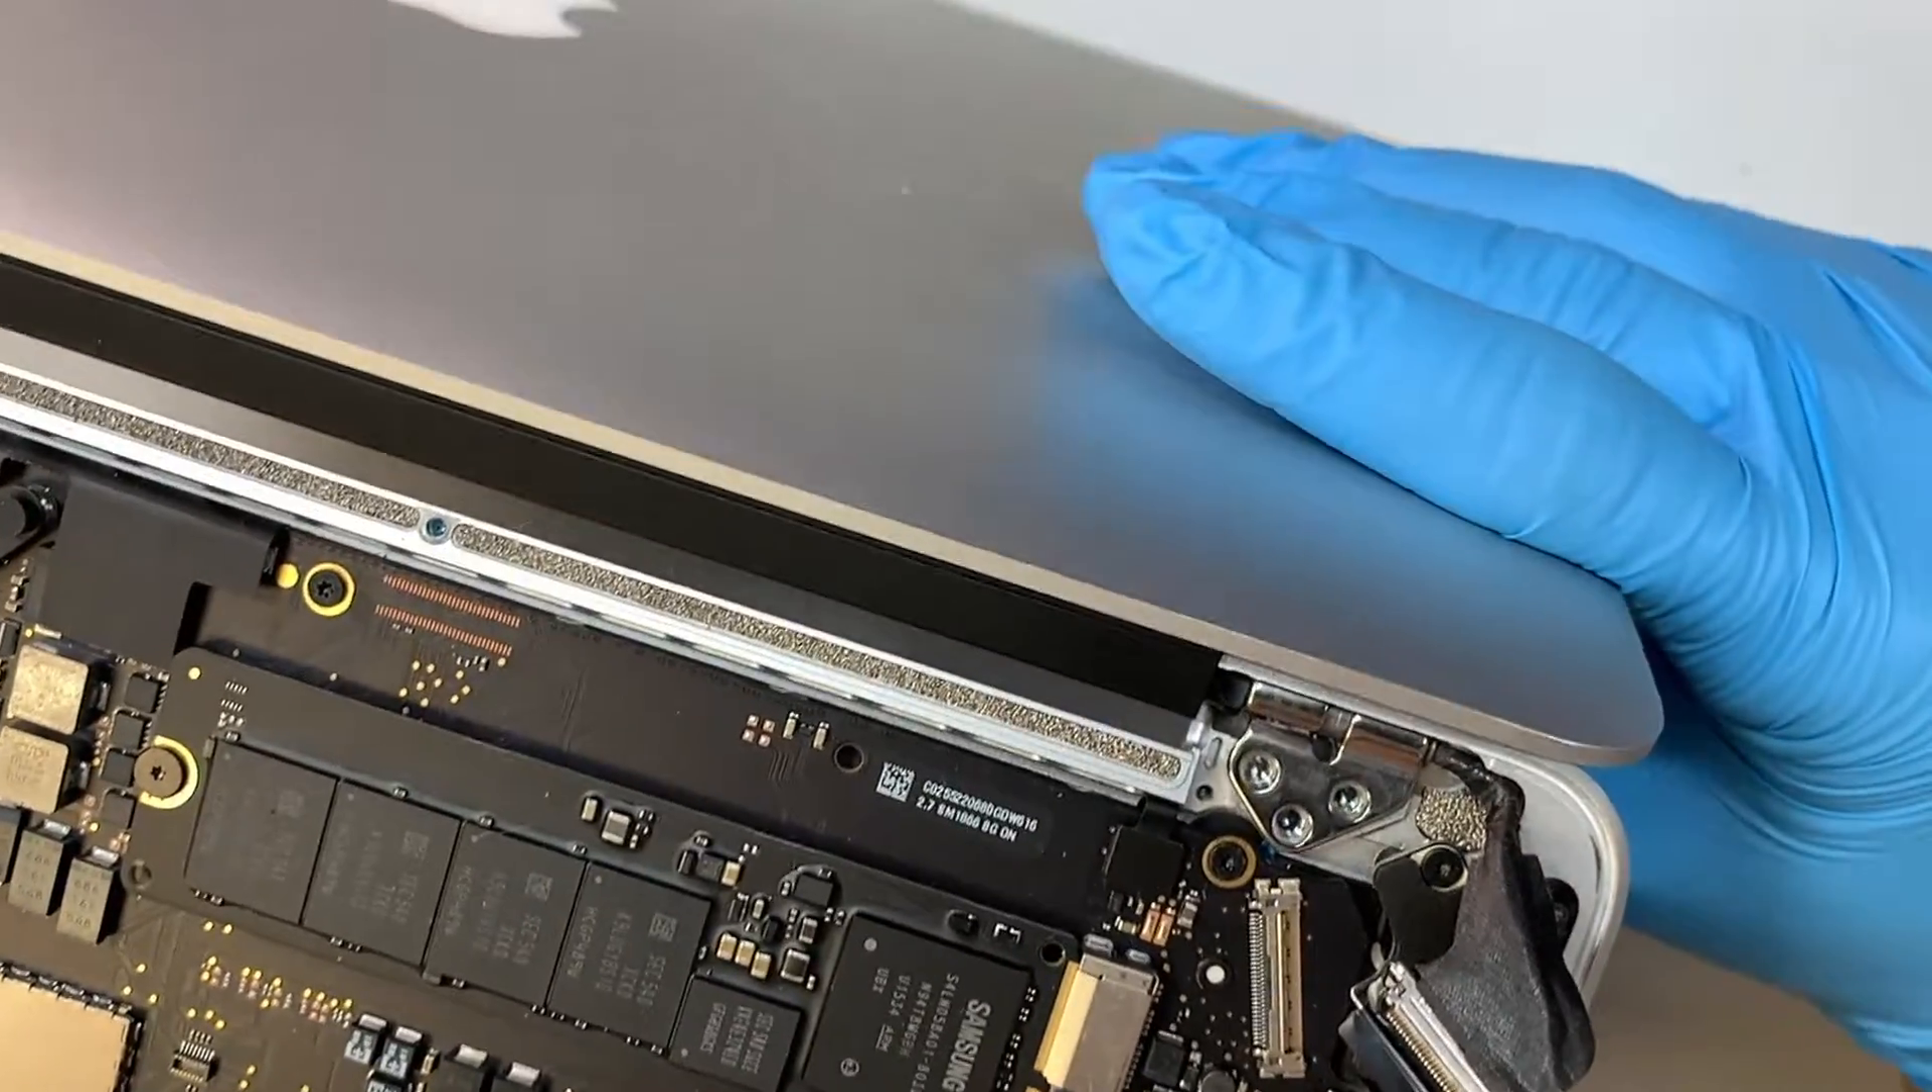Now you can see that the hinge is in.